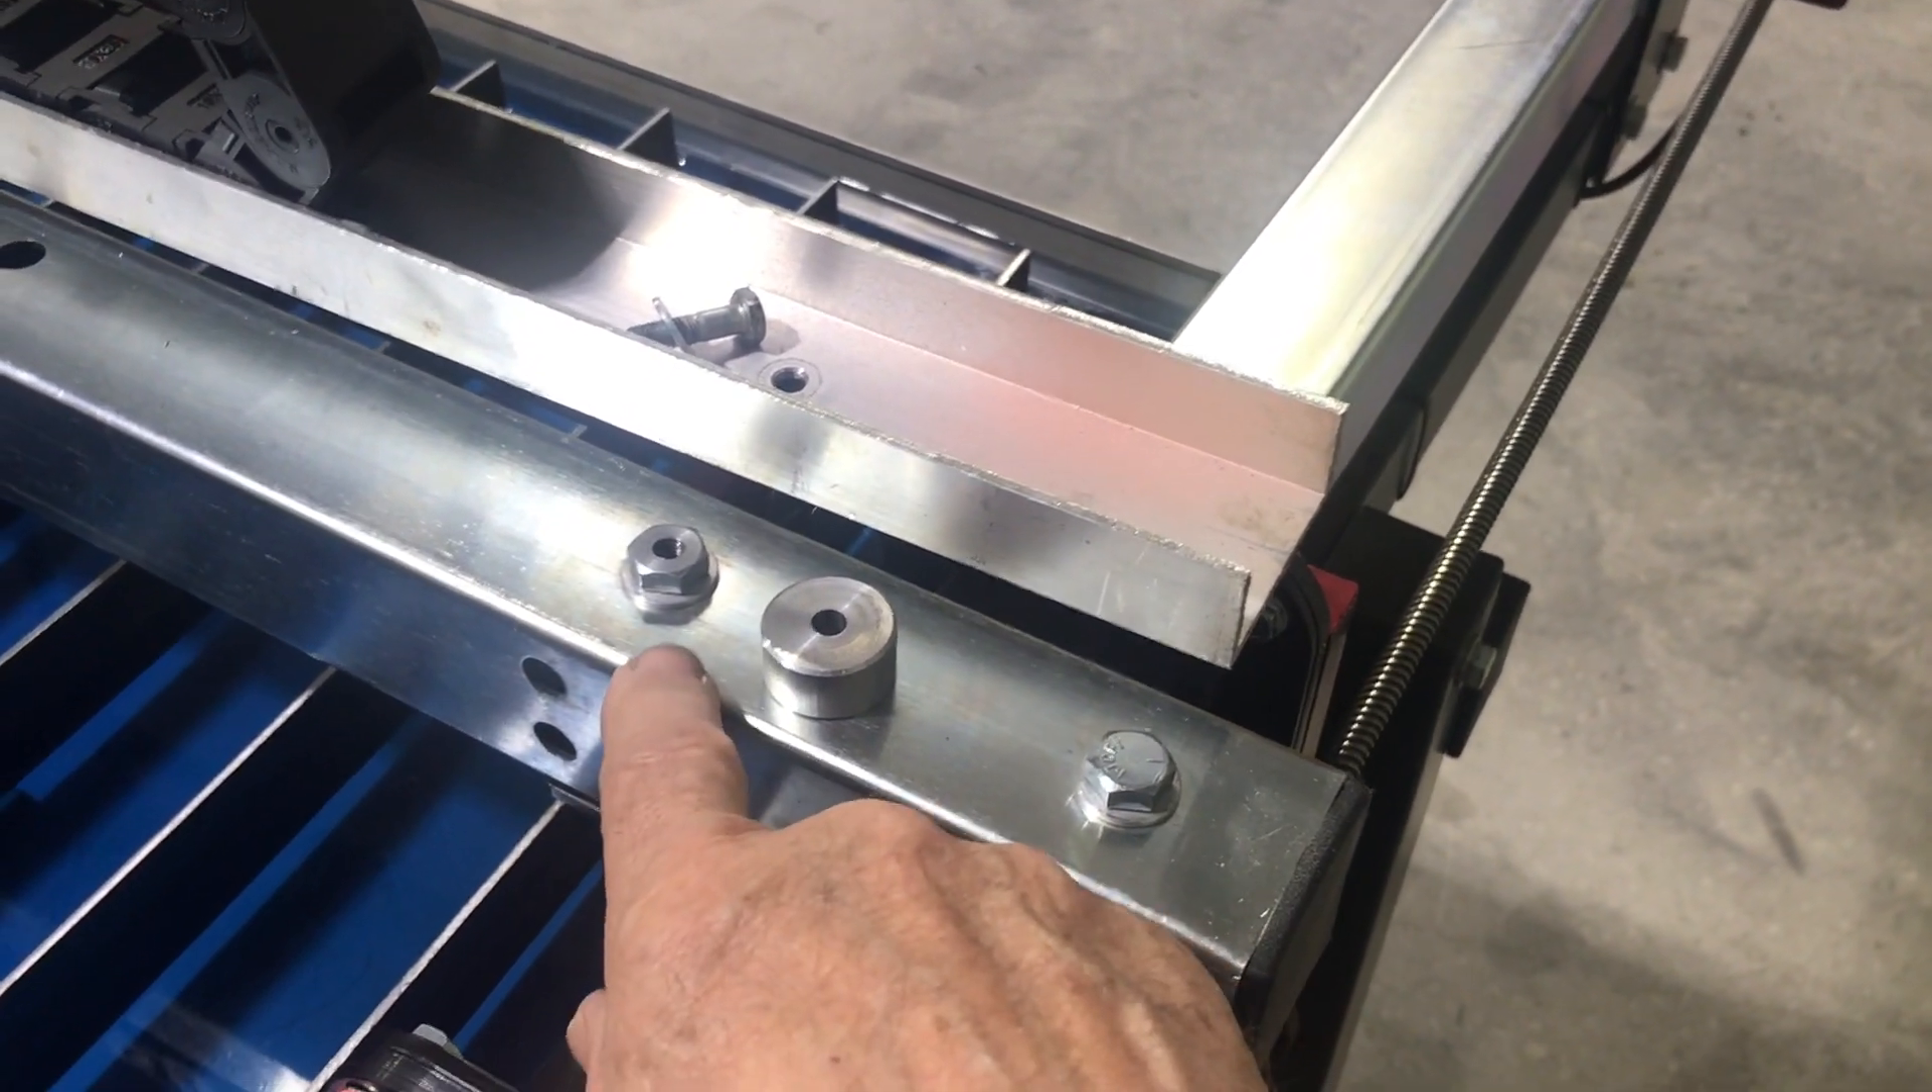And the way that that's mounted, if you see over here, this rail is, you know, mounted by two bolts now.